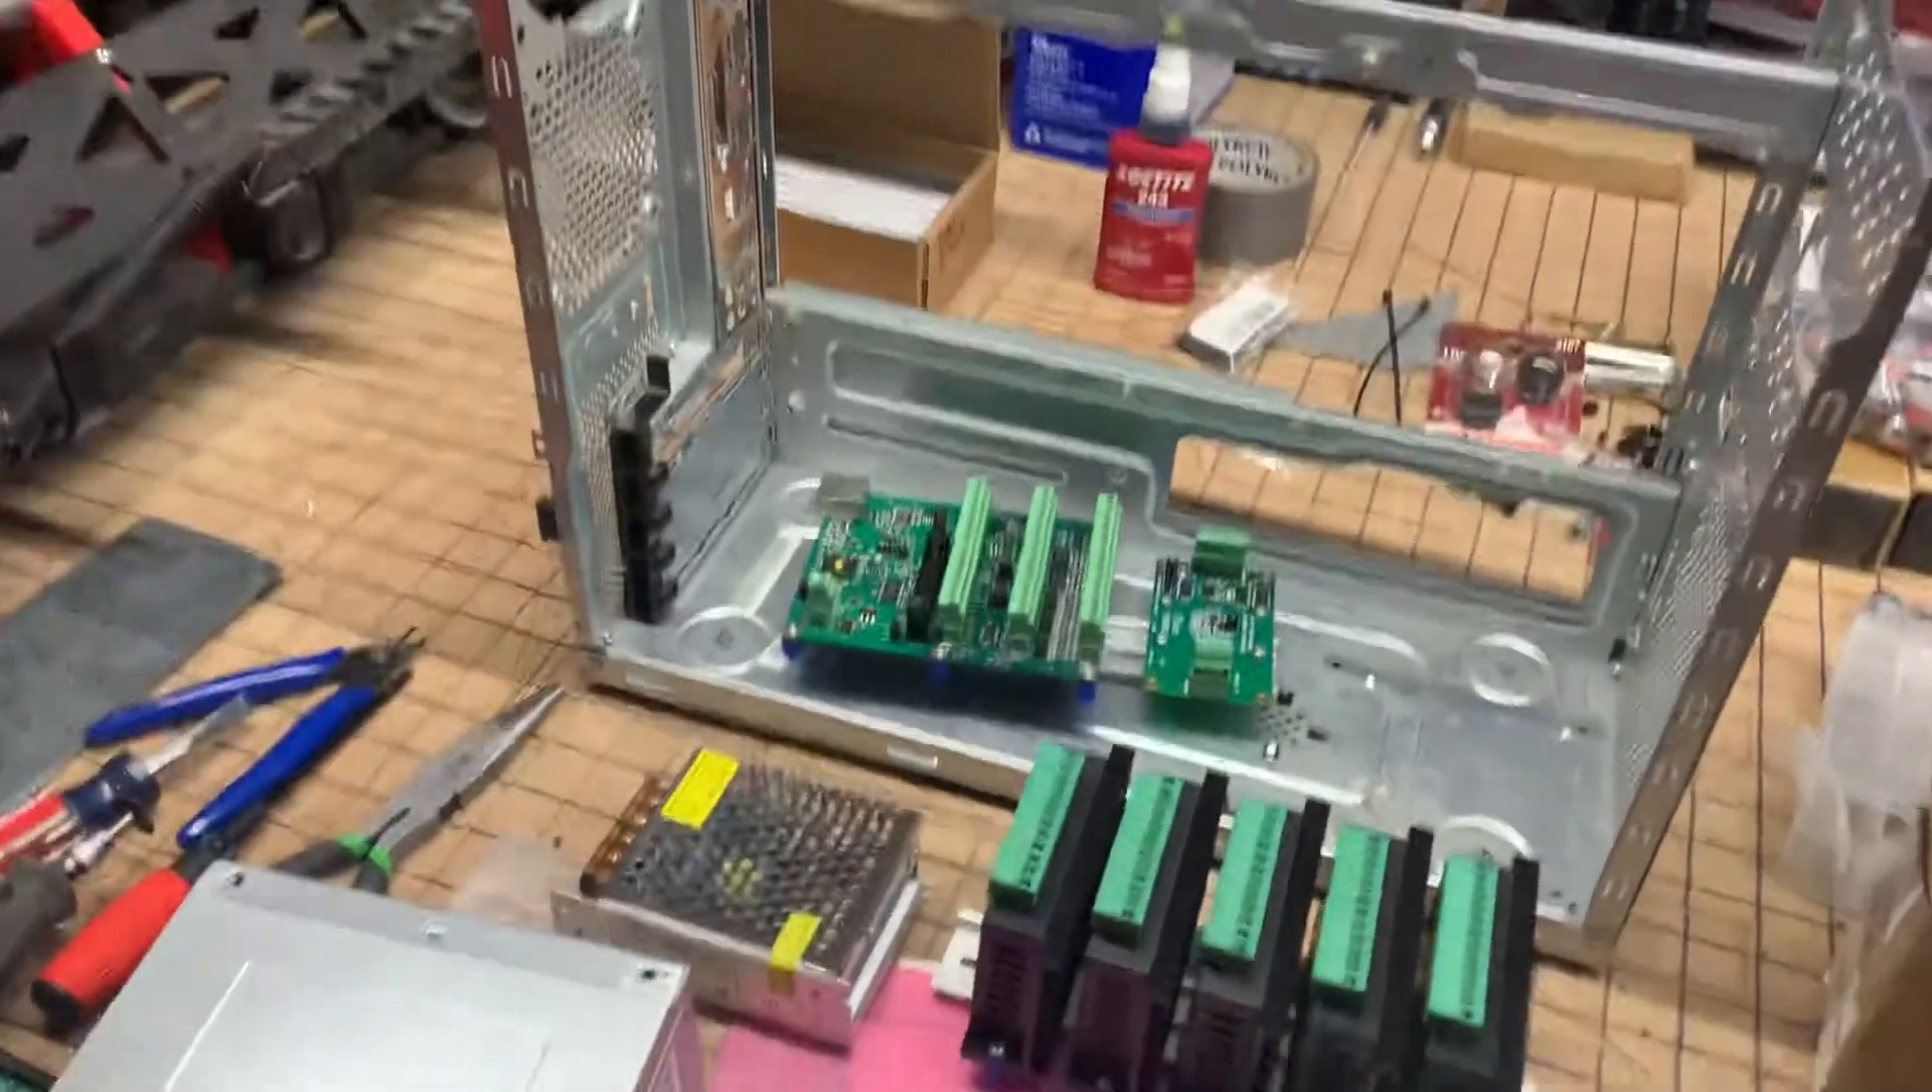So we took an old computer desktop tower case and managed to remove all the drive bays and other stuff that was in it and we temporarily have the top and sides removed off of it.